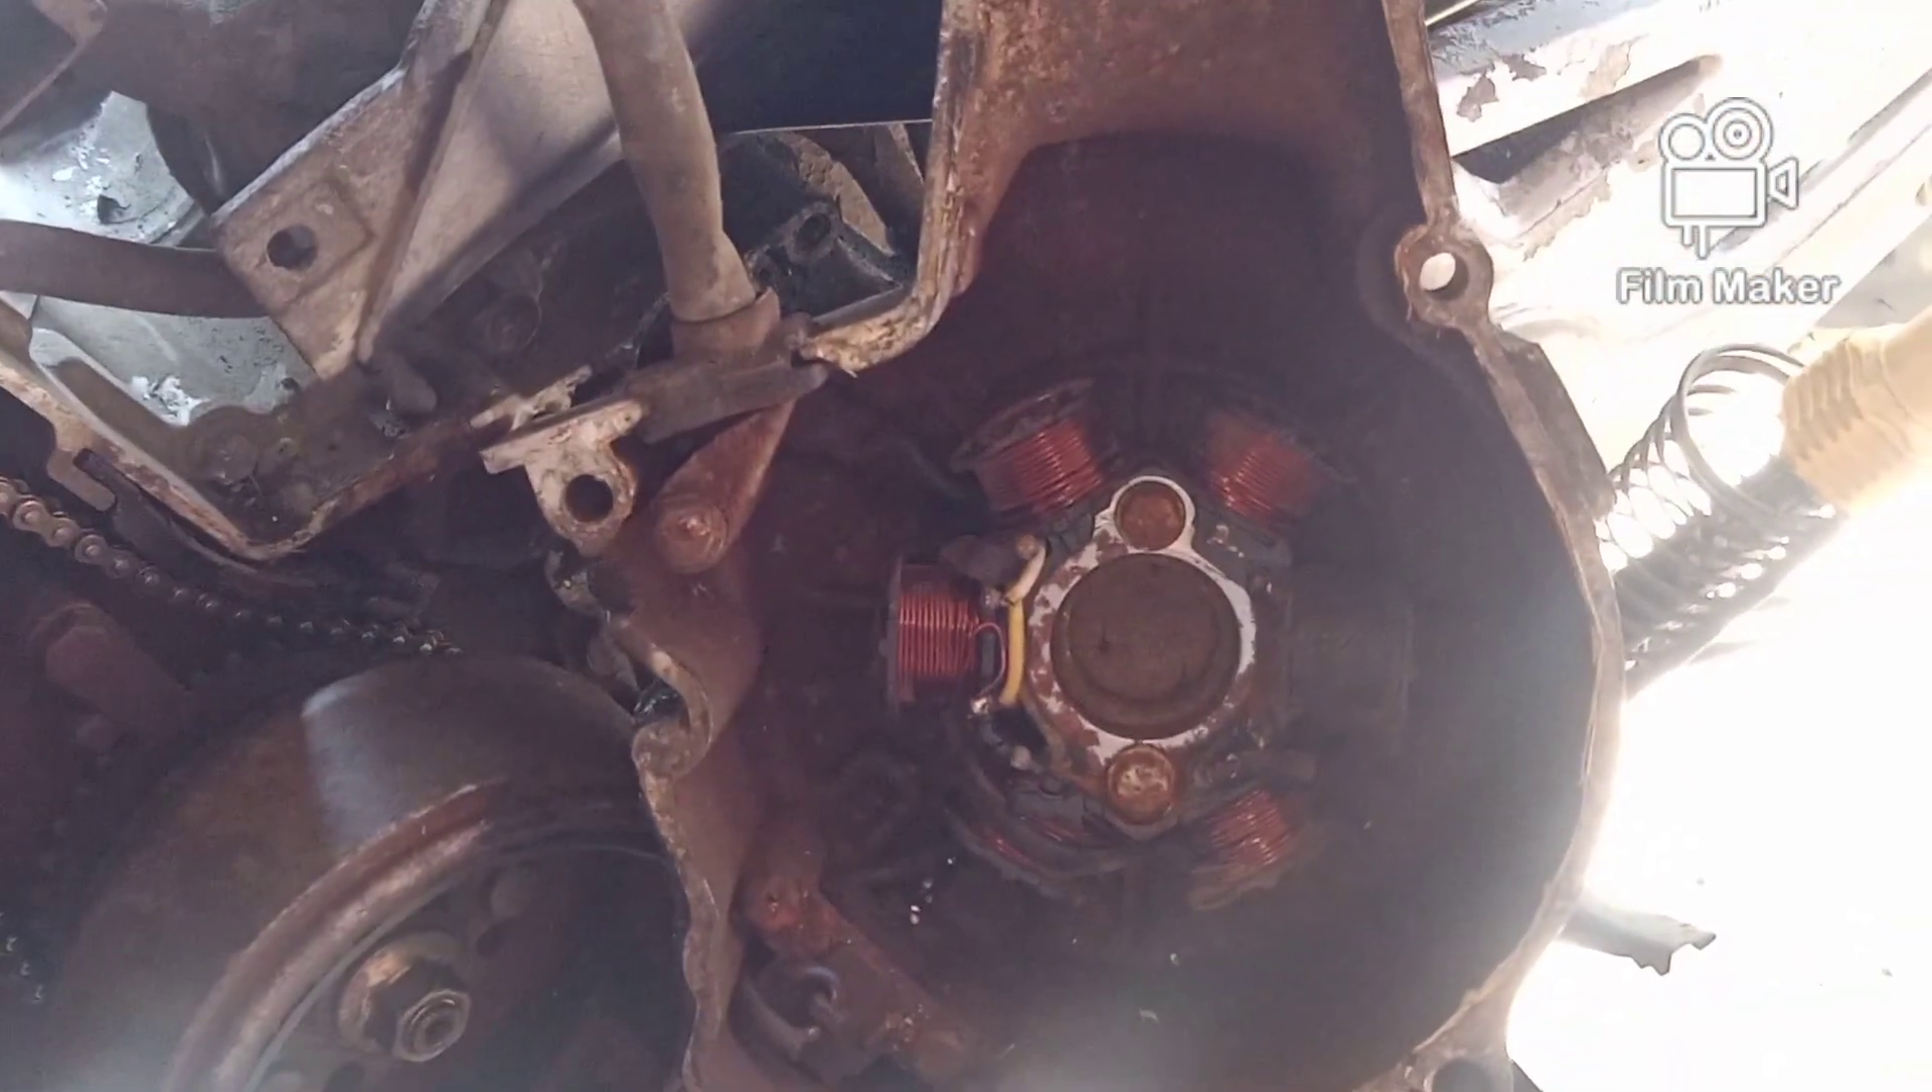Ayan naikabit na natin yung stator.